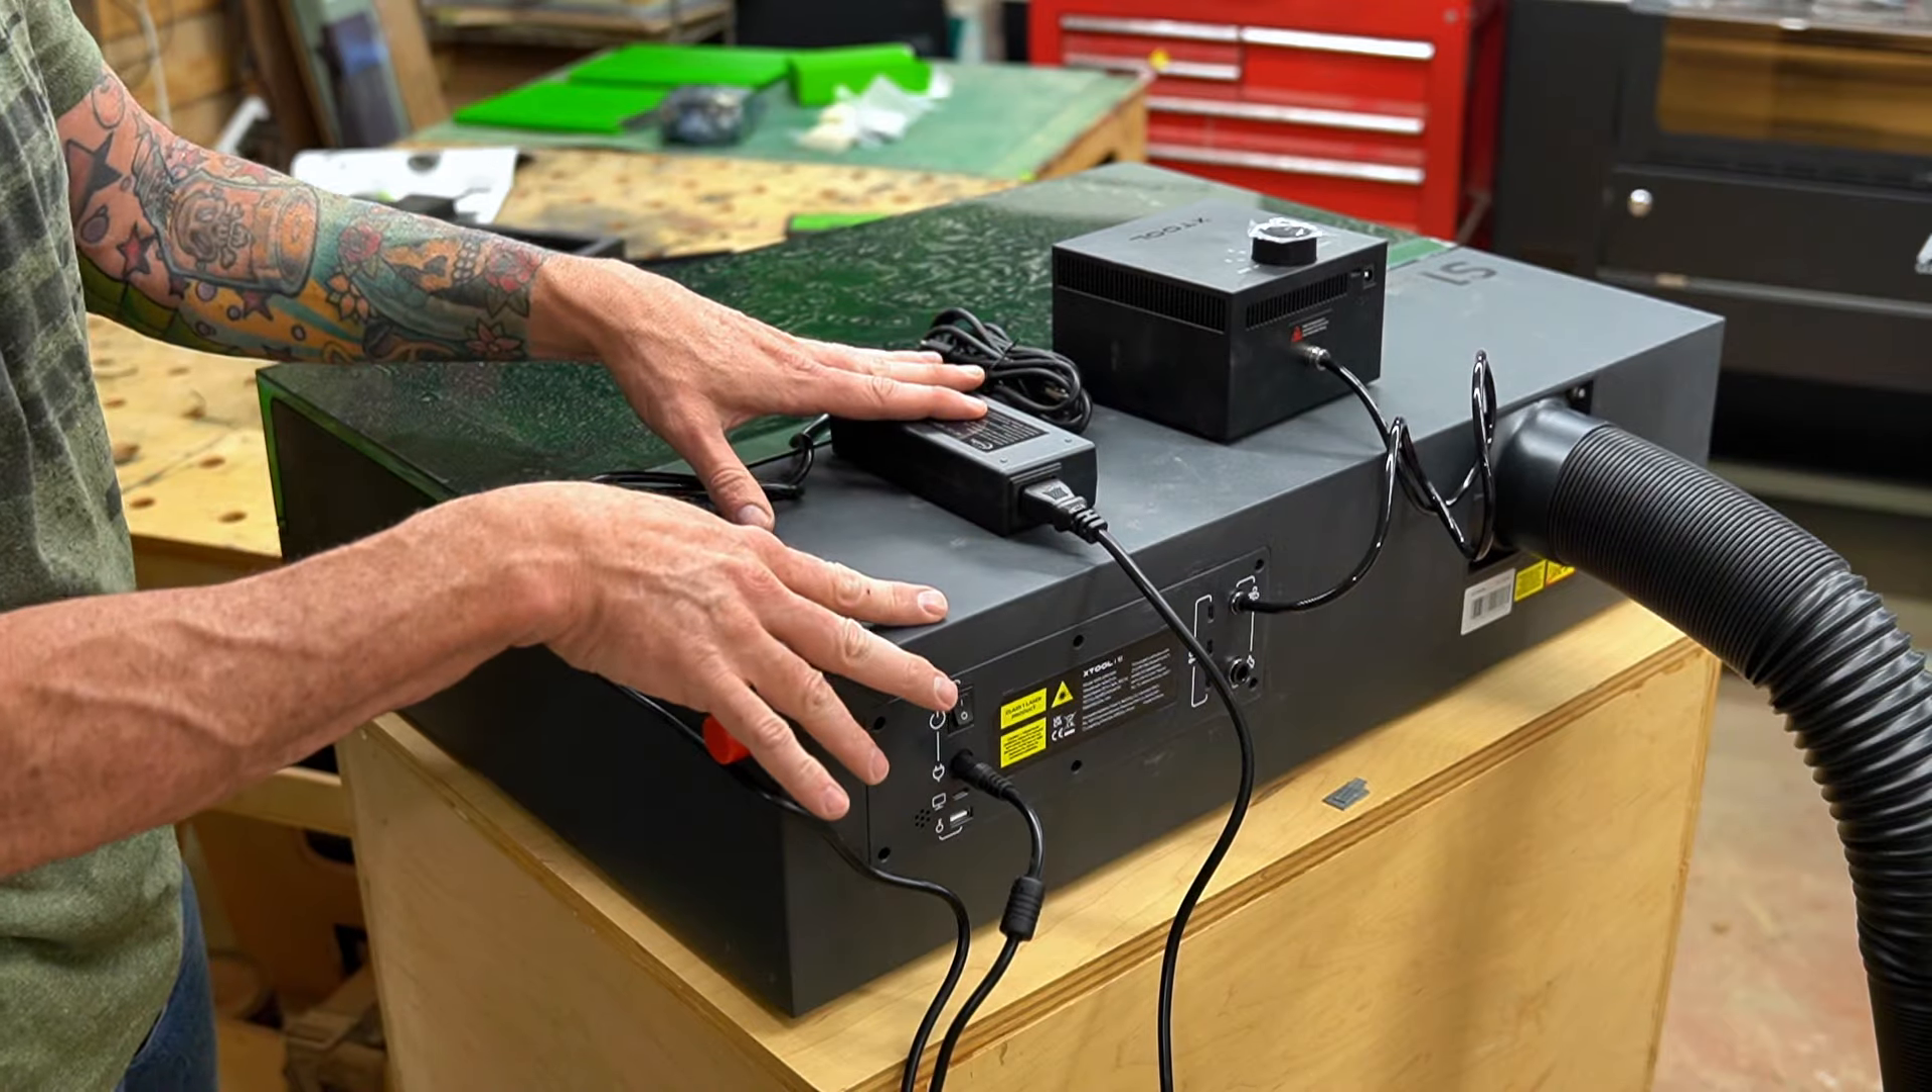So now we have our power supply plugged into the laser and we have our air assist a unit plugged in as well.